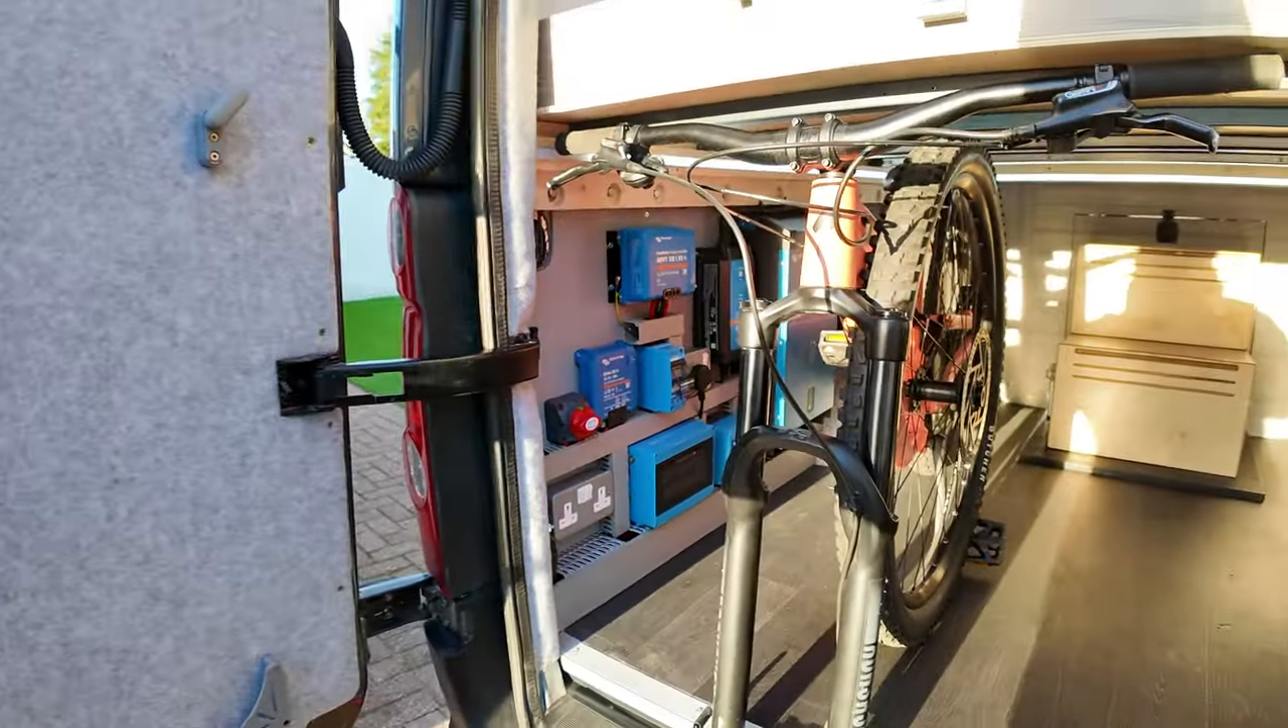There's plenty of gap there and the handlebars are free from the bottom of the frame.